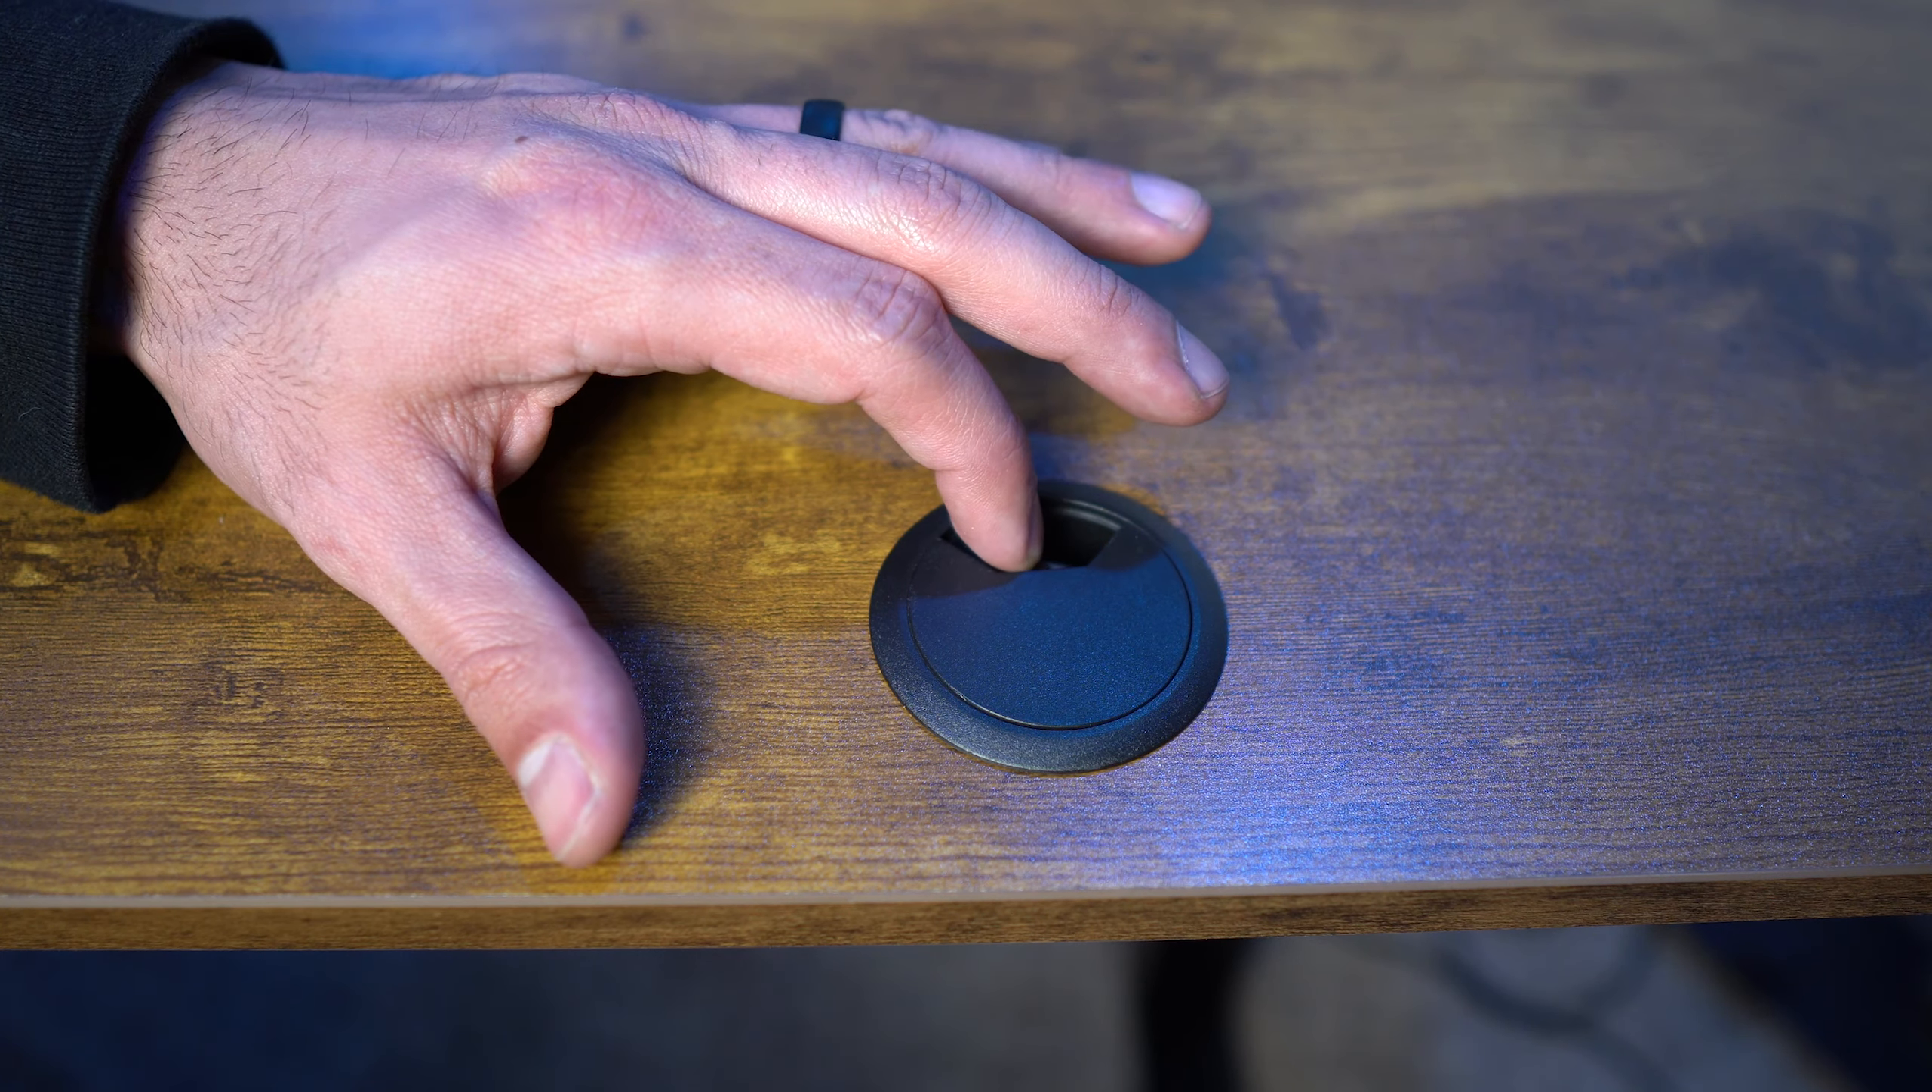The grommets included here fit just right.